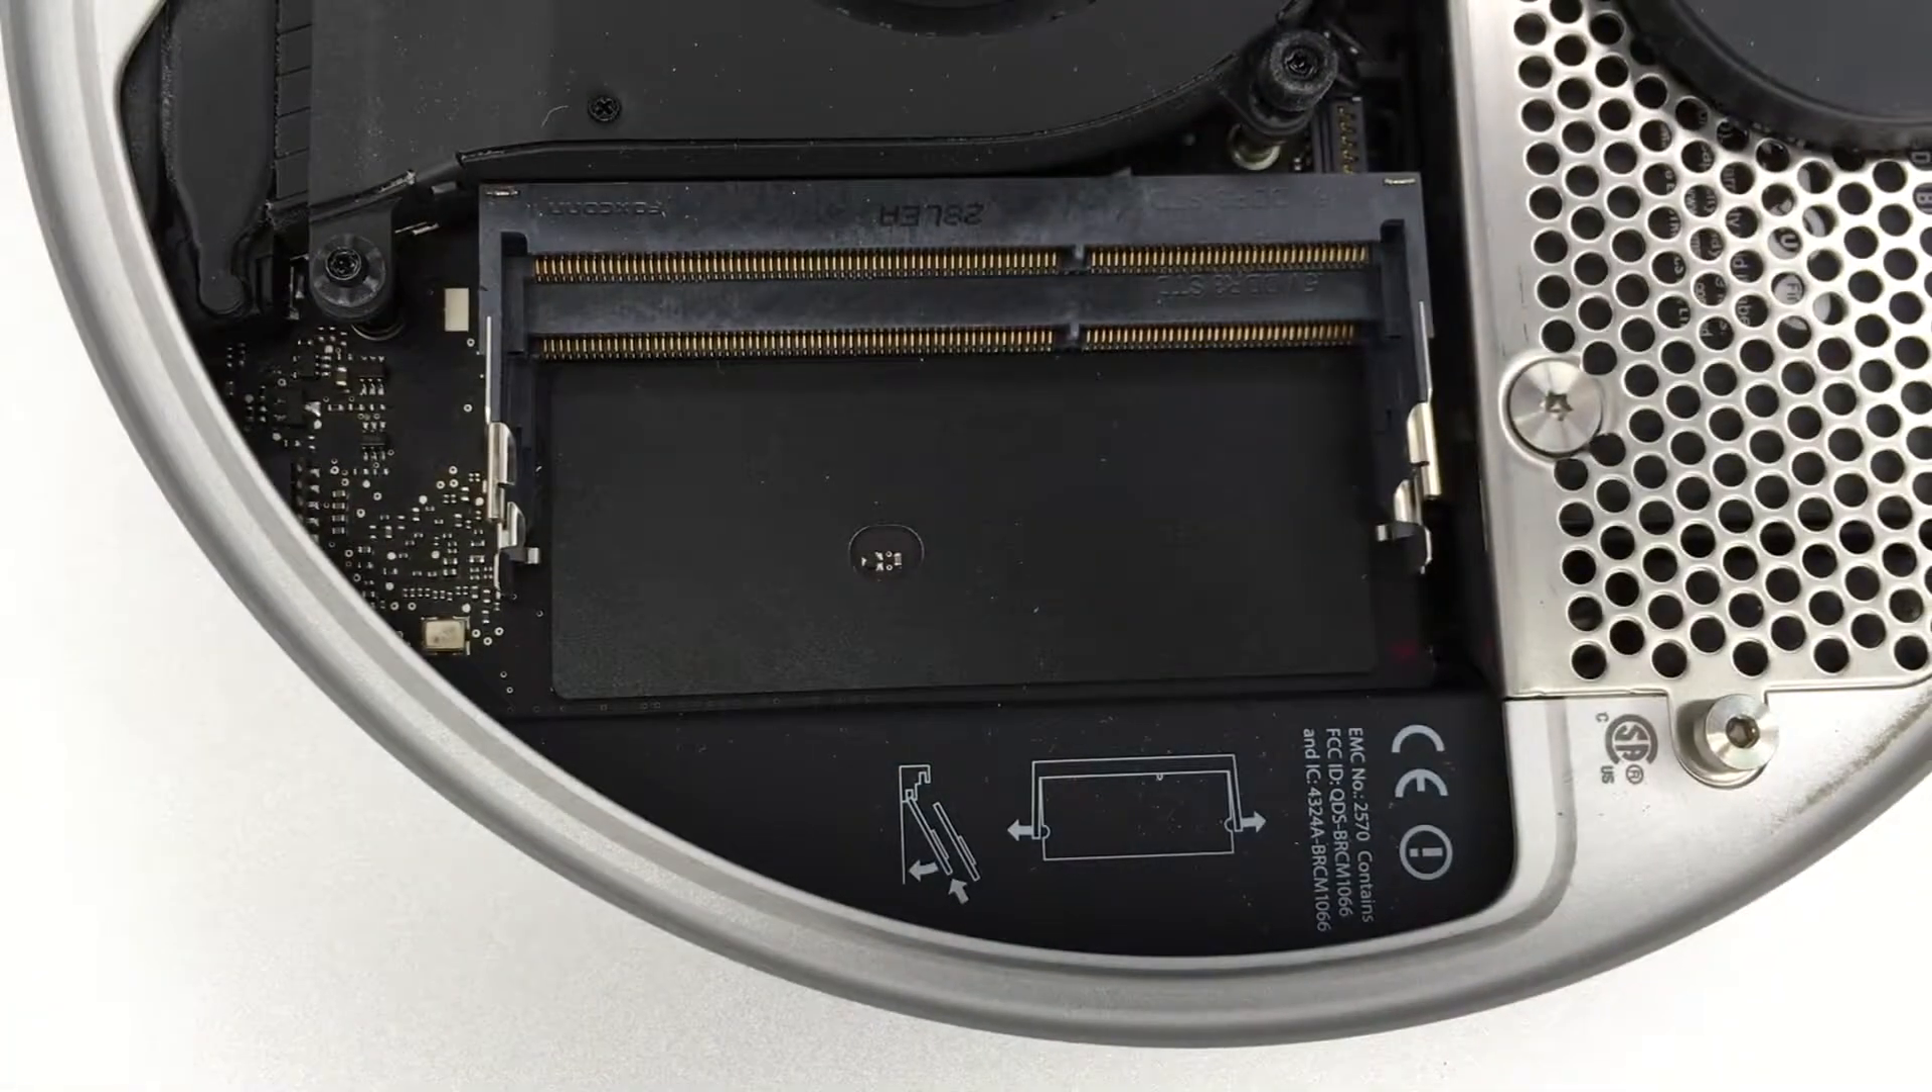And now we have the two RAM modules out.